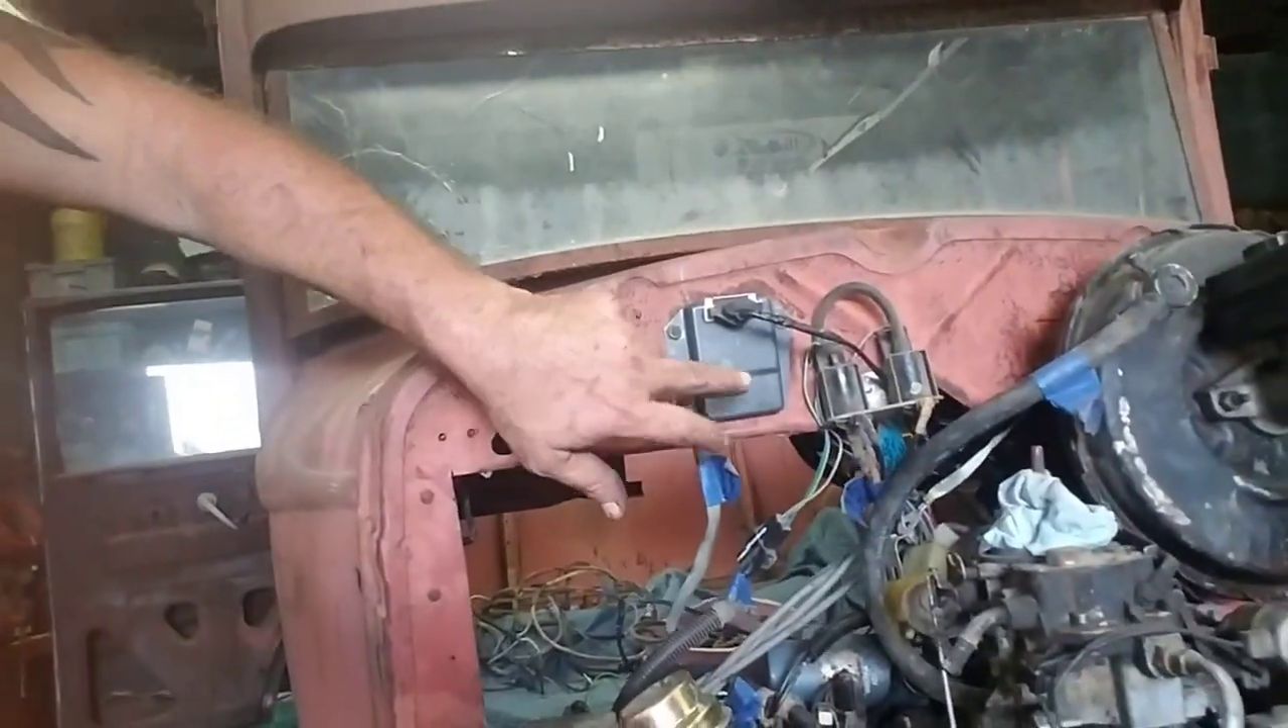I got my voltage regulator on.